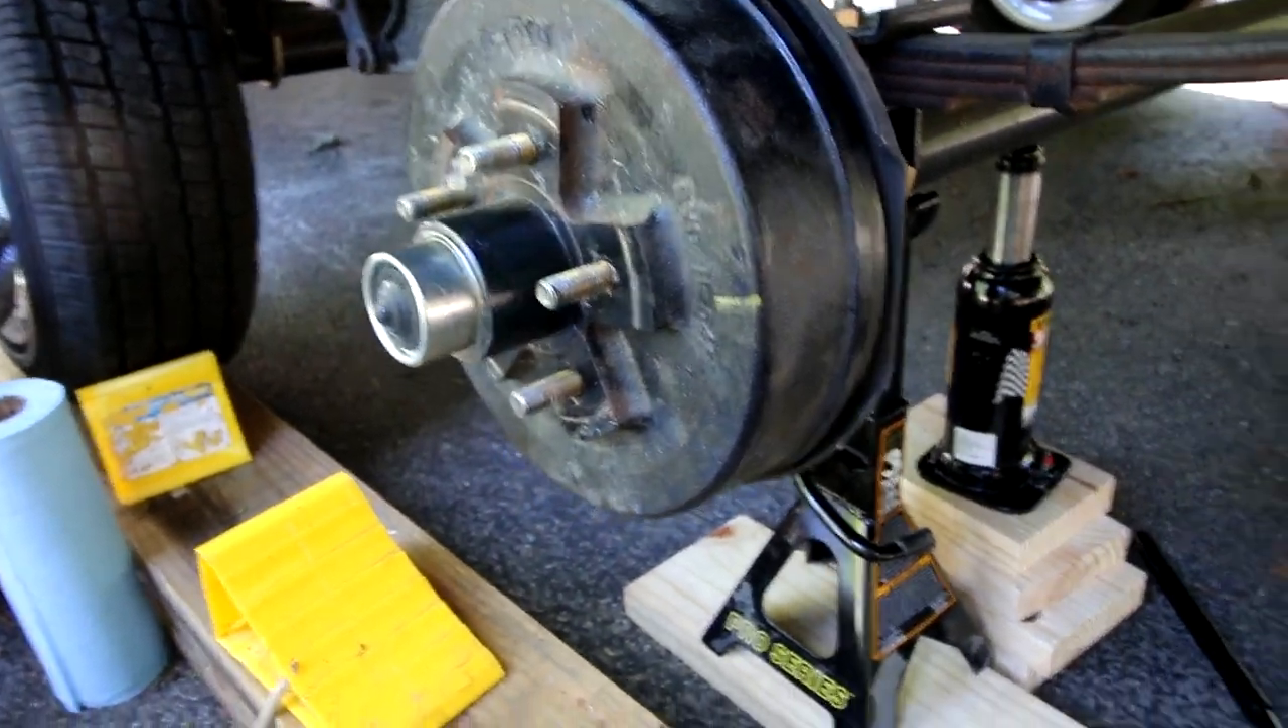So the only thing left to do is to put the tire back on and then we got to torque the lug nuts.